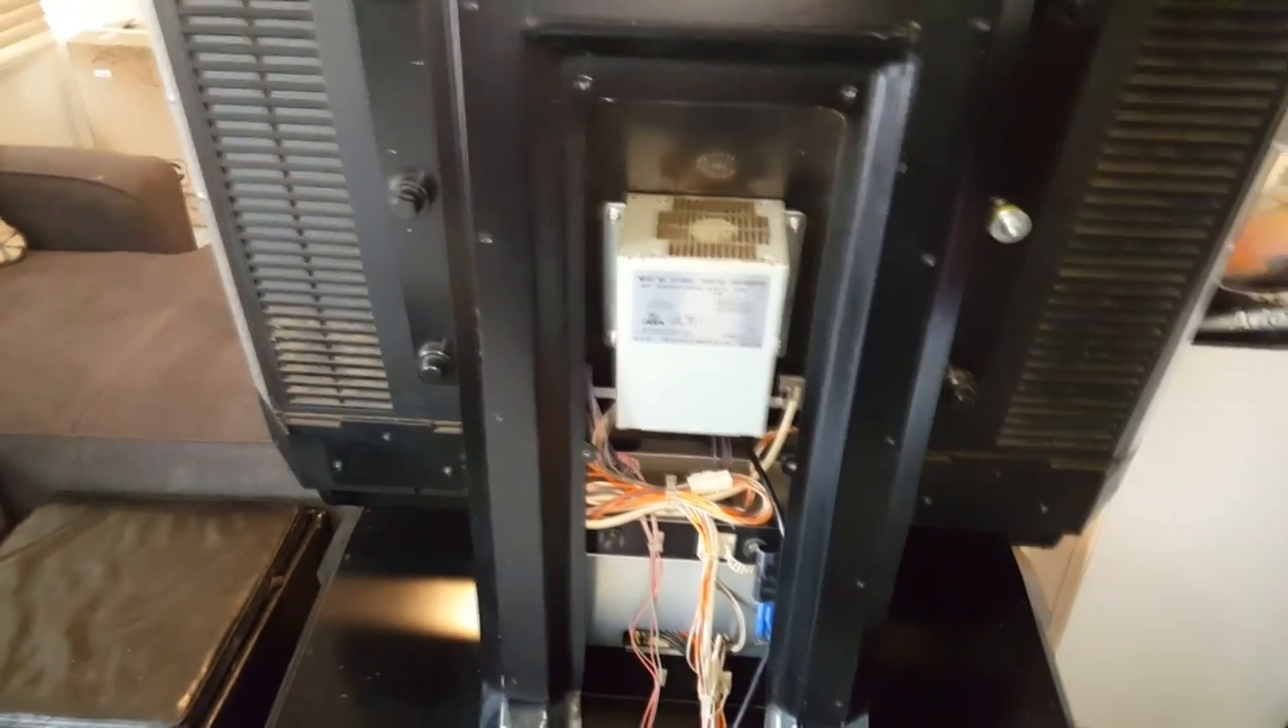We got the back panel off and as you can see it exposes some of the insides.